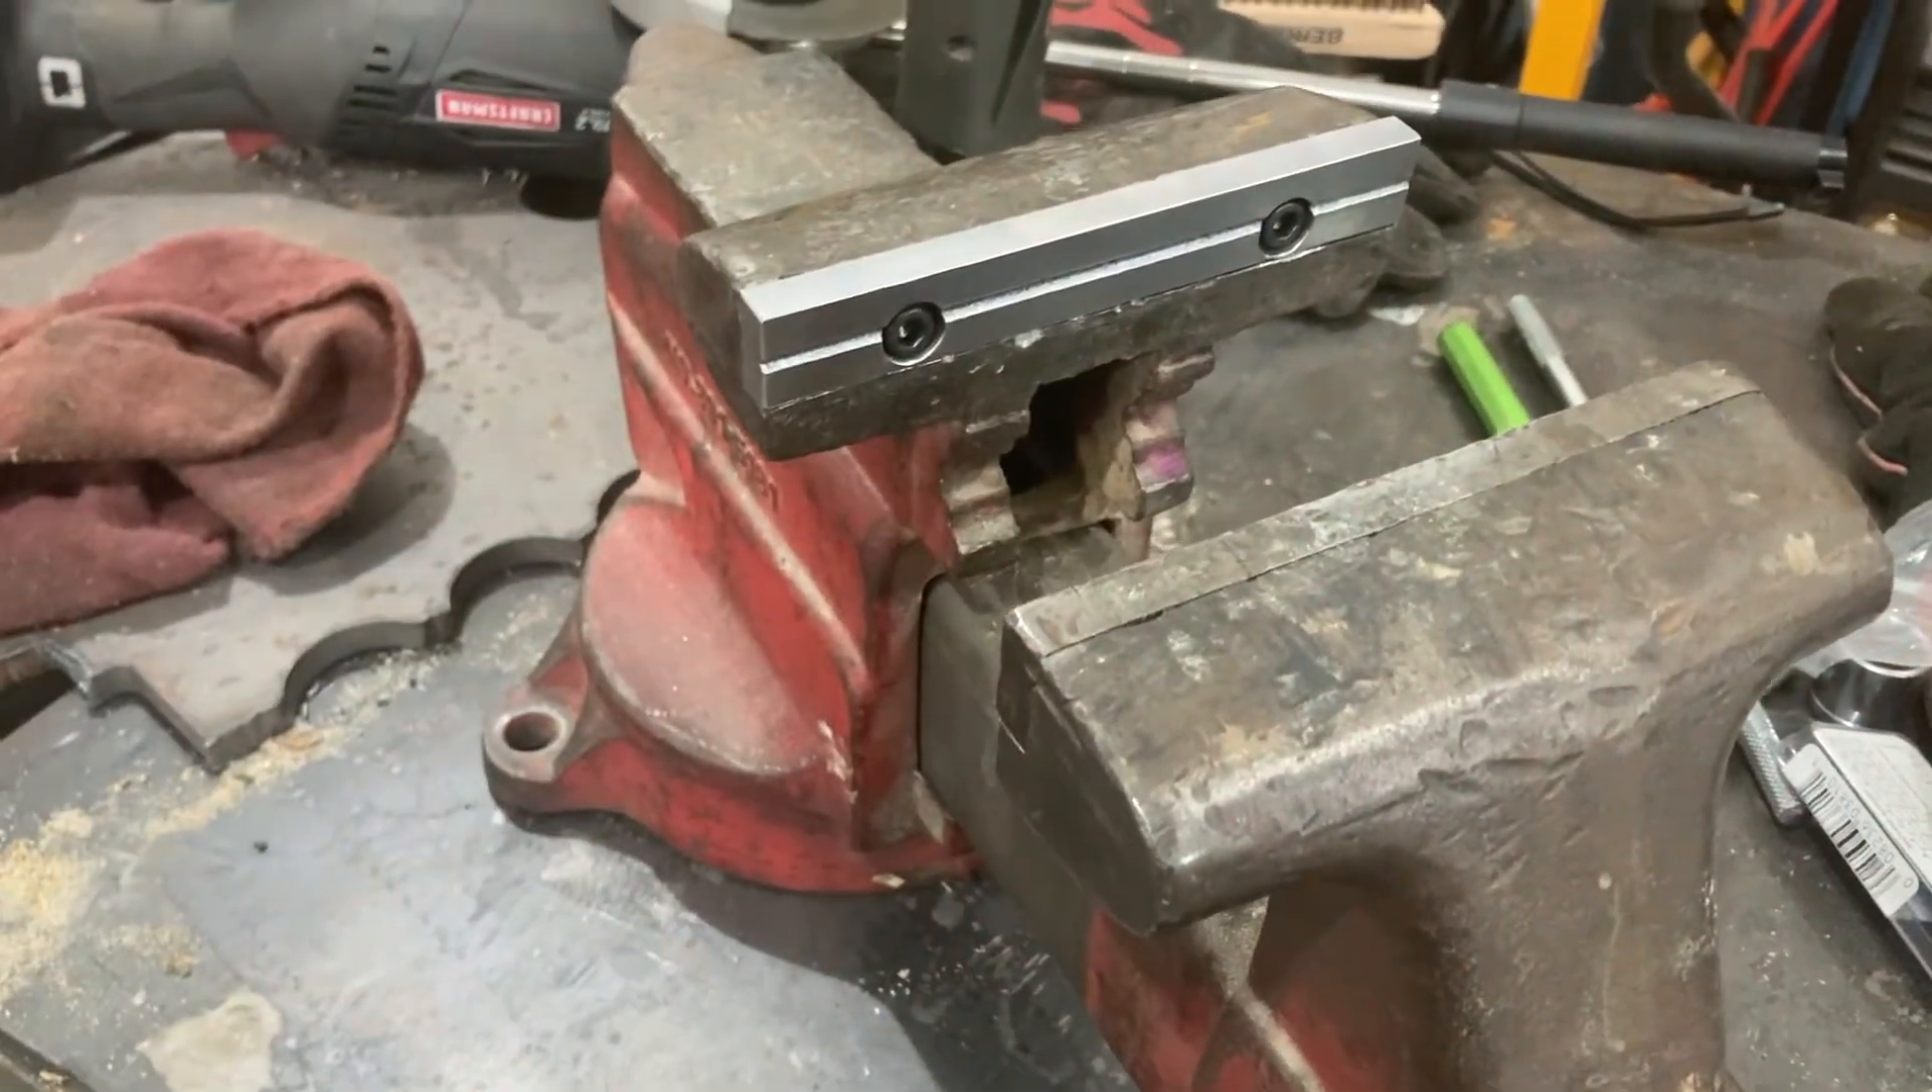Okay, so this vise is now put back together again and the new jaw piece is on.